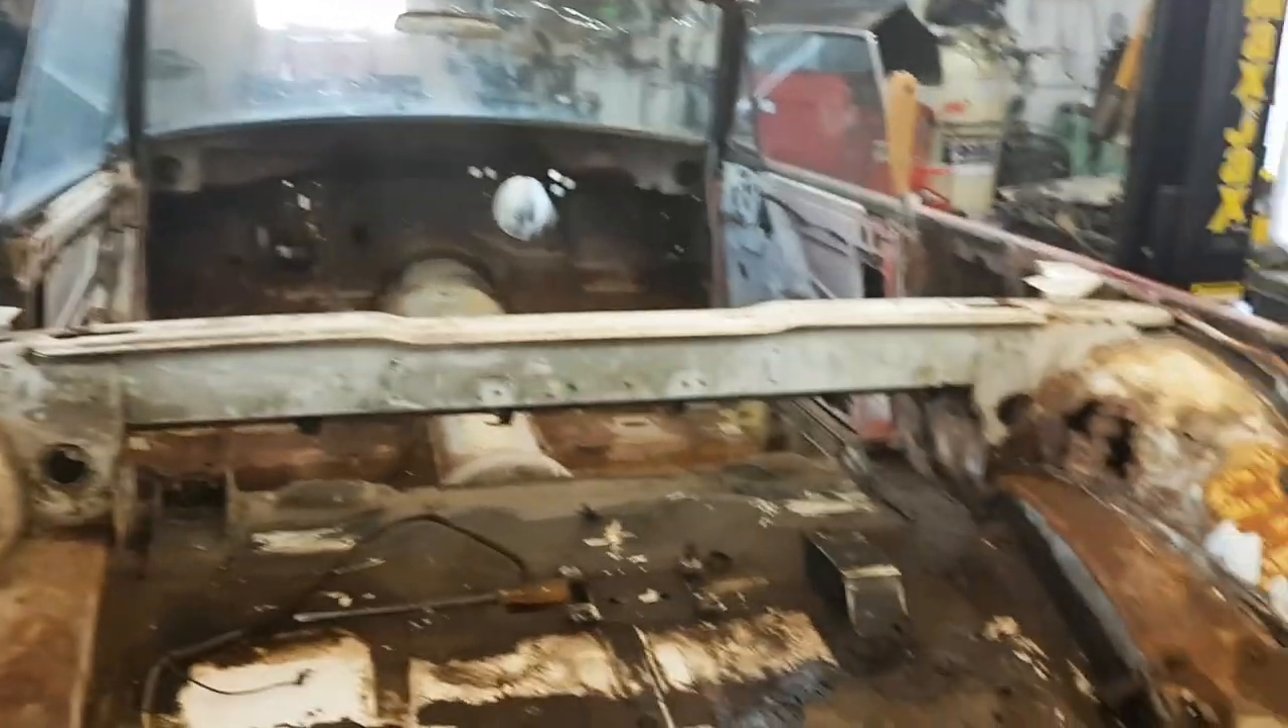But for the most part, other than the windows and the trim around the front windows, the front window rather, and the door windows, this car is pretty much stripped.